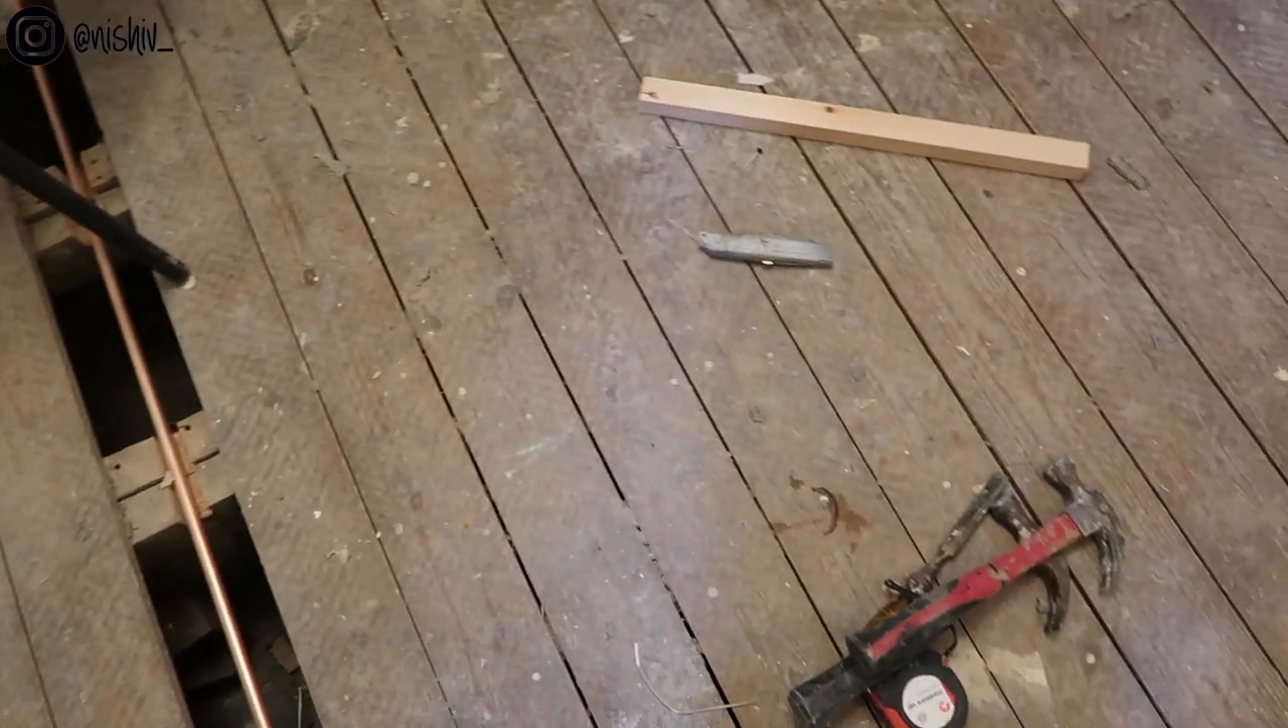I have to be really careful where I step because these floorboards, some of them are still missing and there's actually quite a lot of tools on the floor as well.